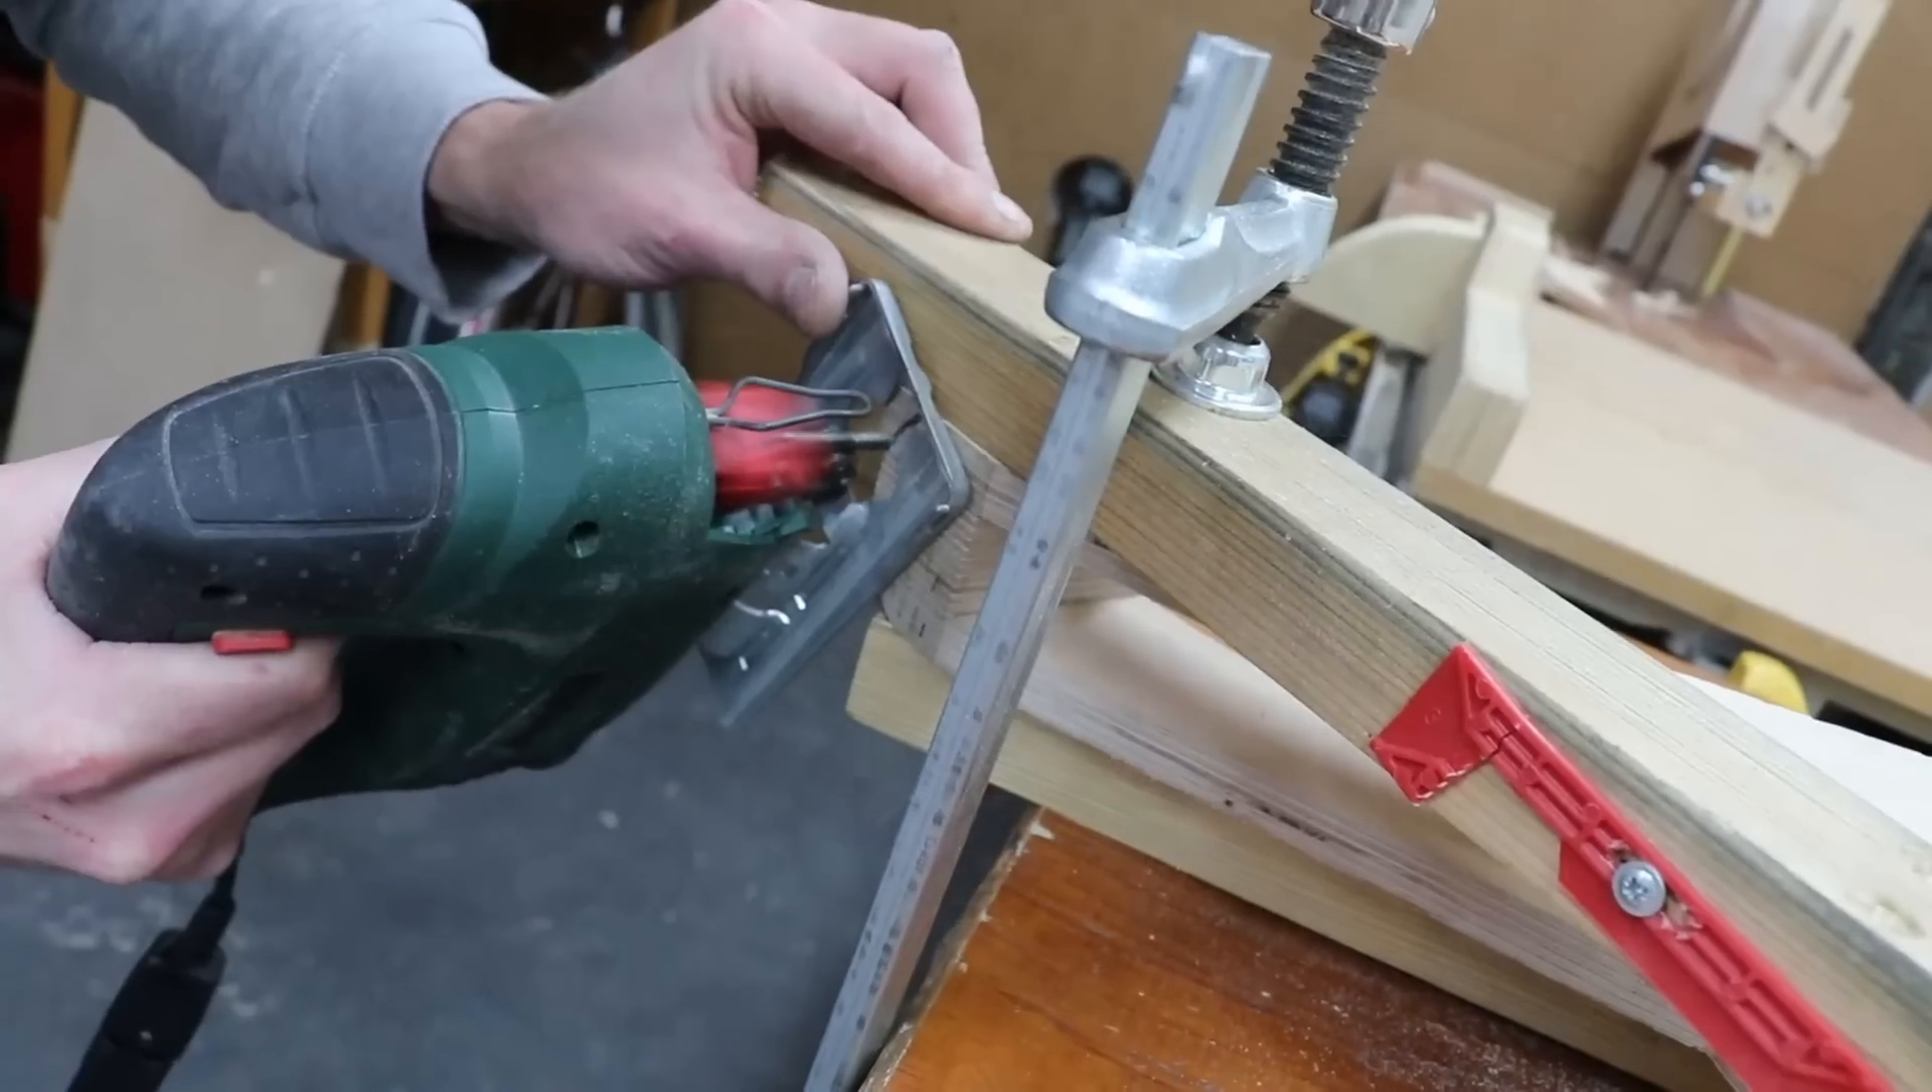I've clamped this piece of wood on top of the frame so I have extra support for the jigsaw.